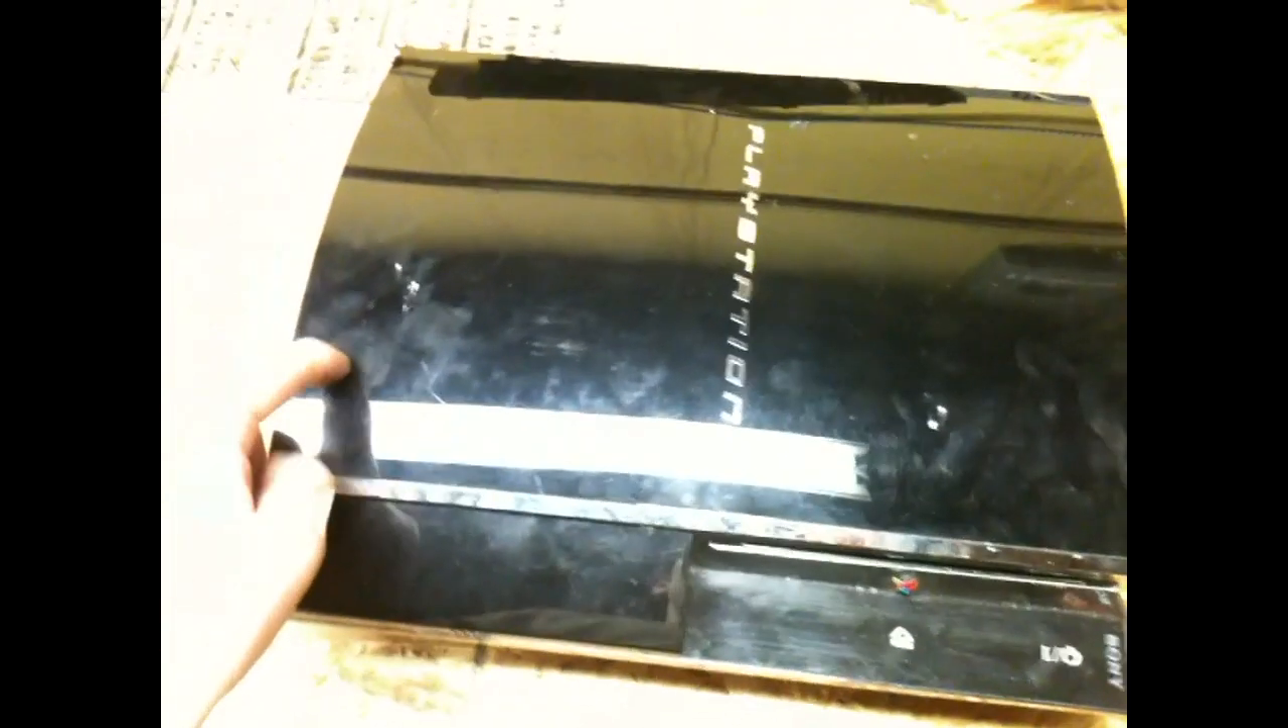Uh, all right, I just got the, uh, the top cover back on, and now it's all, uh, fixed up, basically.